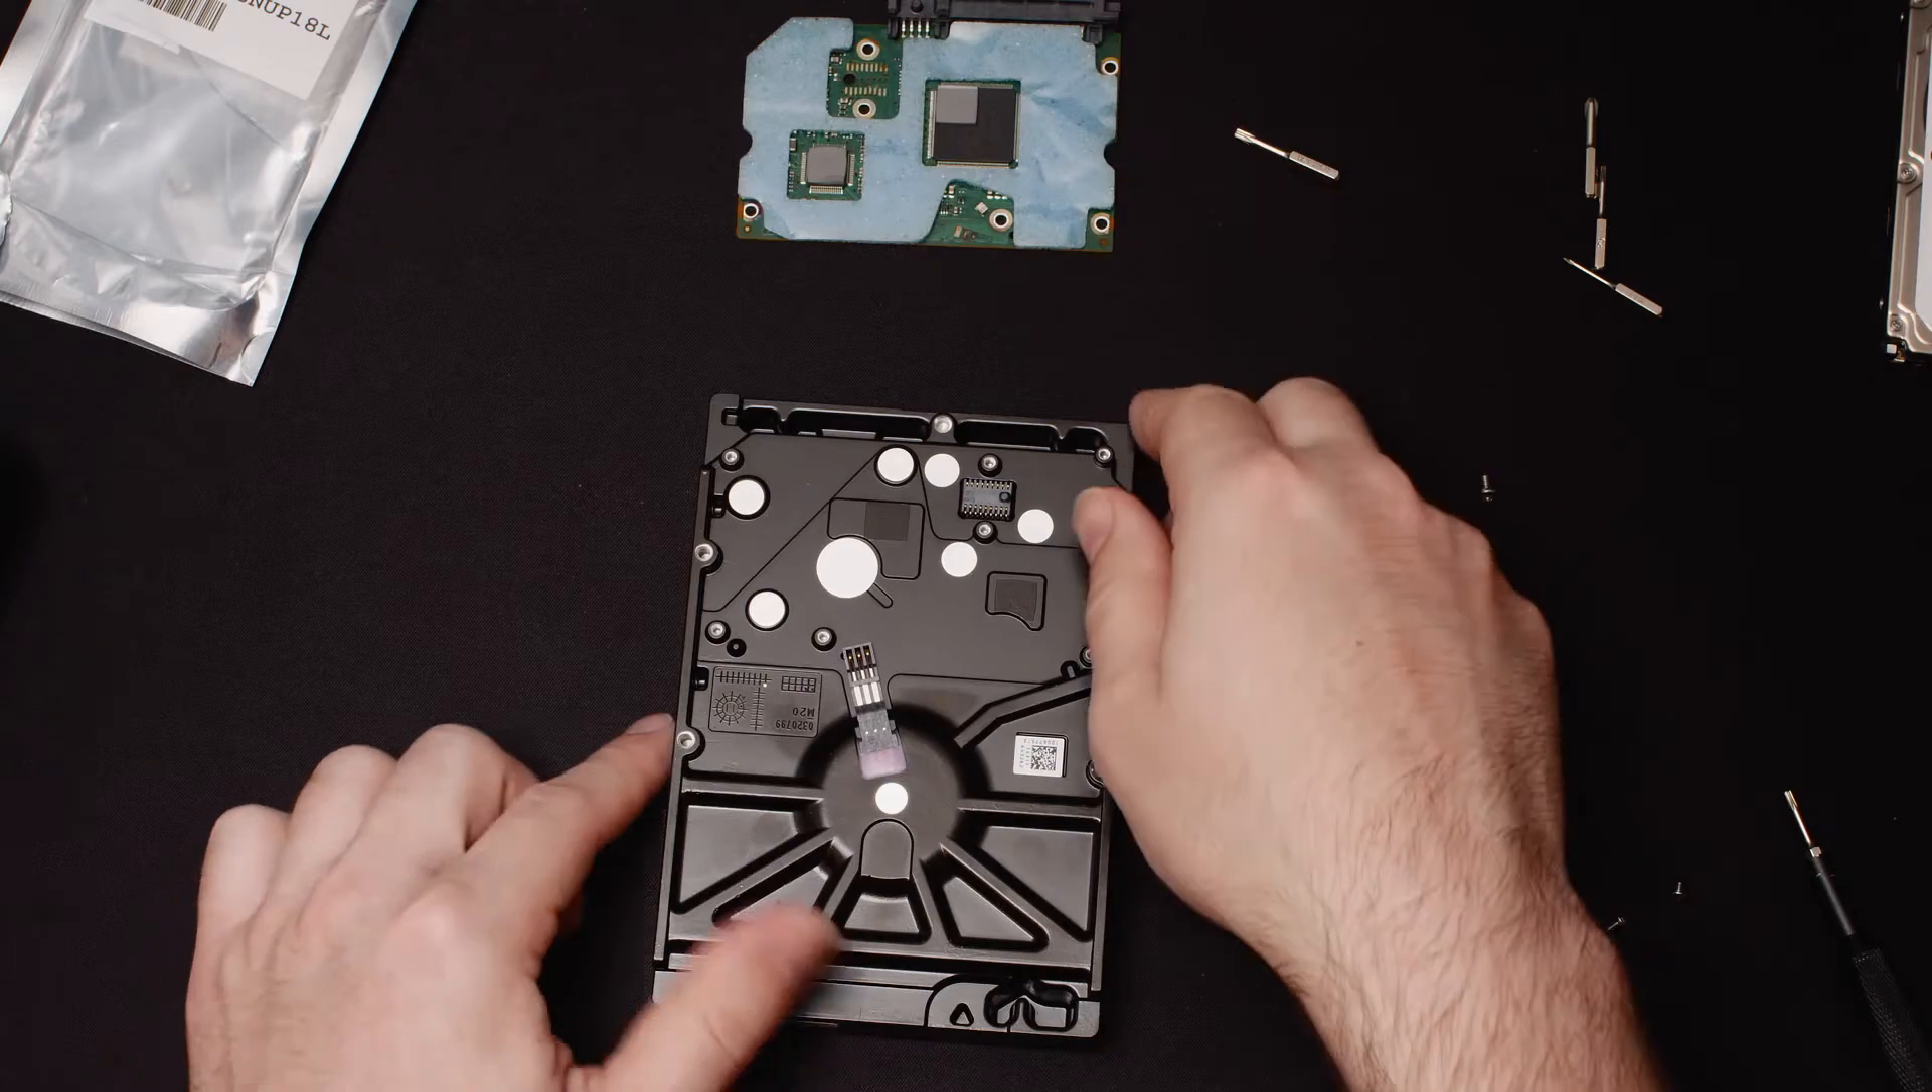There we go controller board is off.